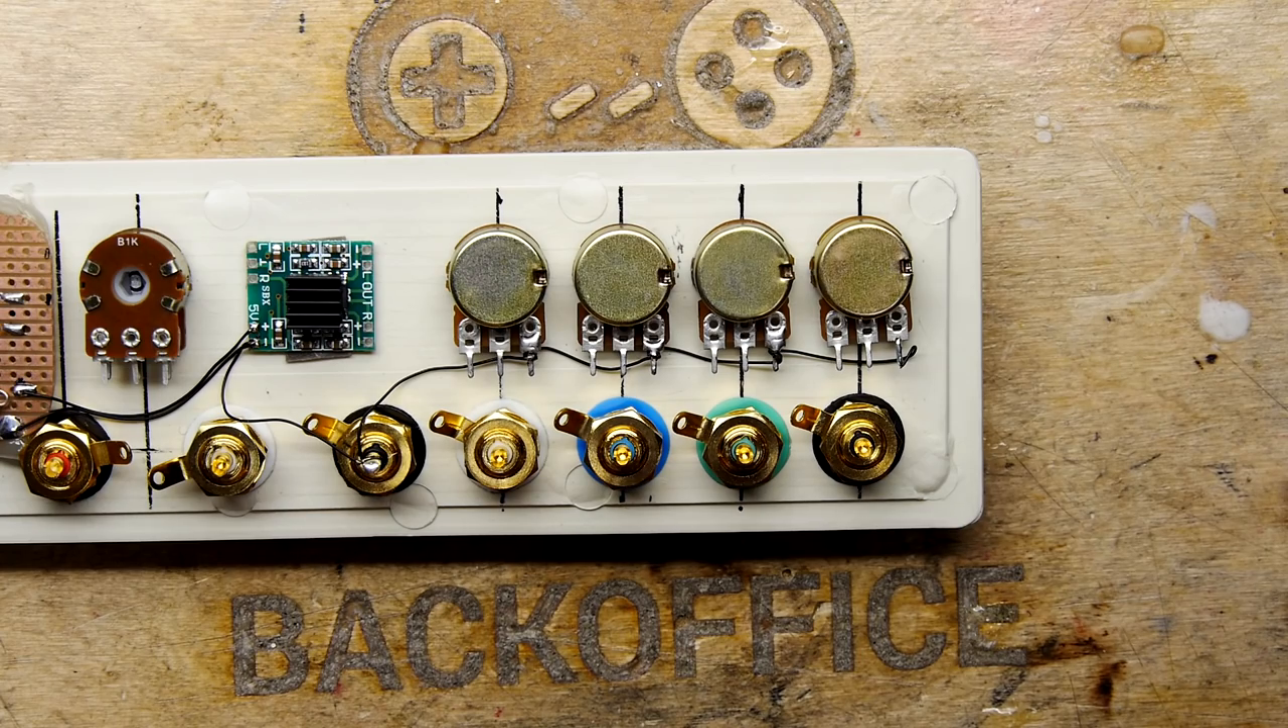I've still got to basically solder the potentiometers to the signals coming in from the video sources.